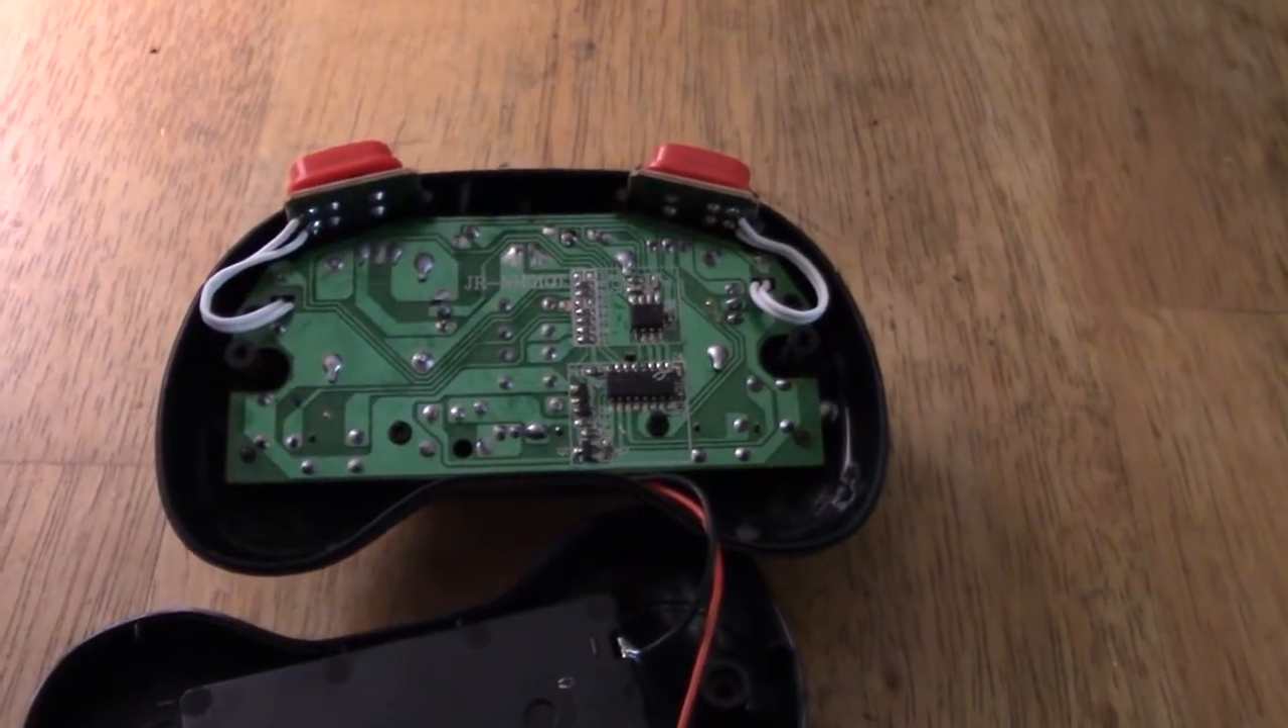There we are, that's the transmitter opened.